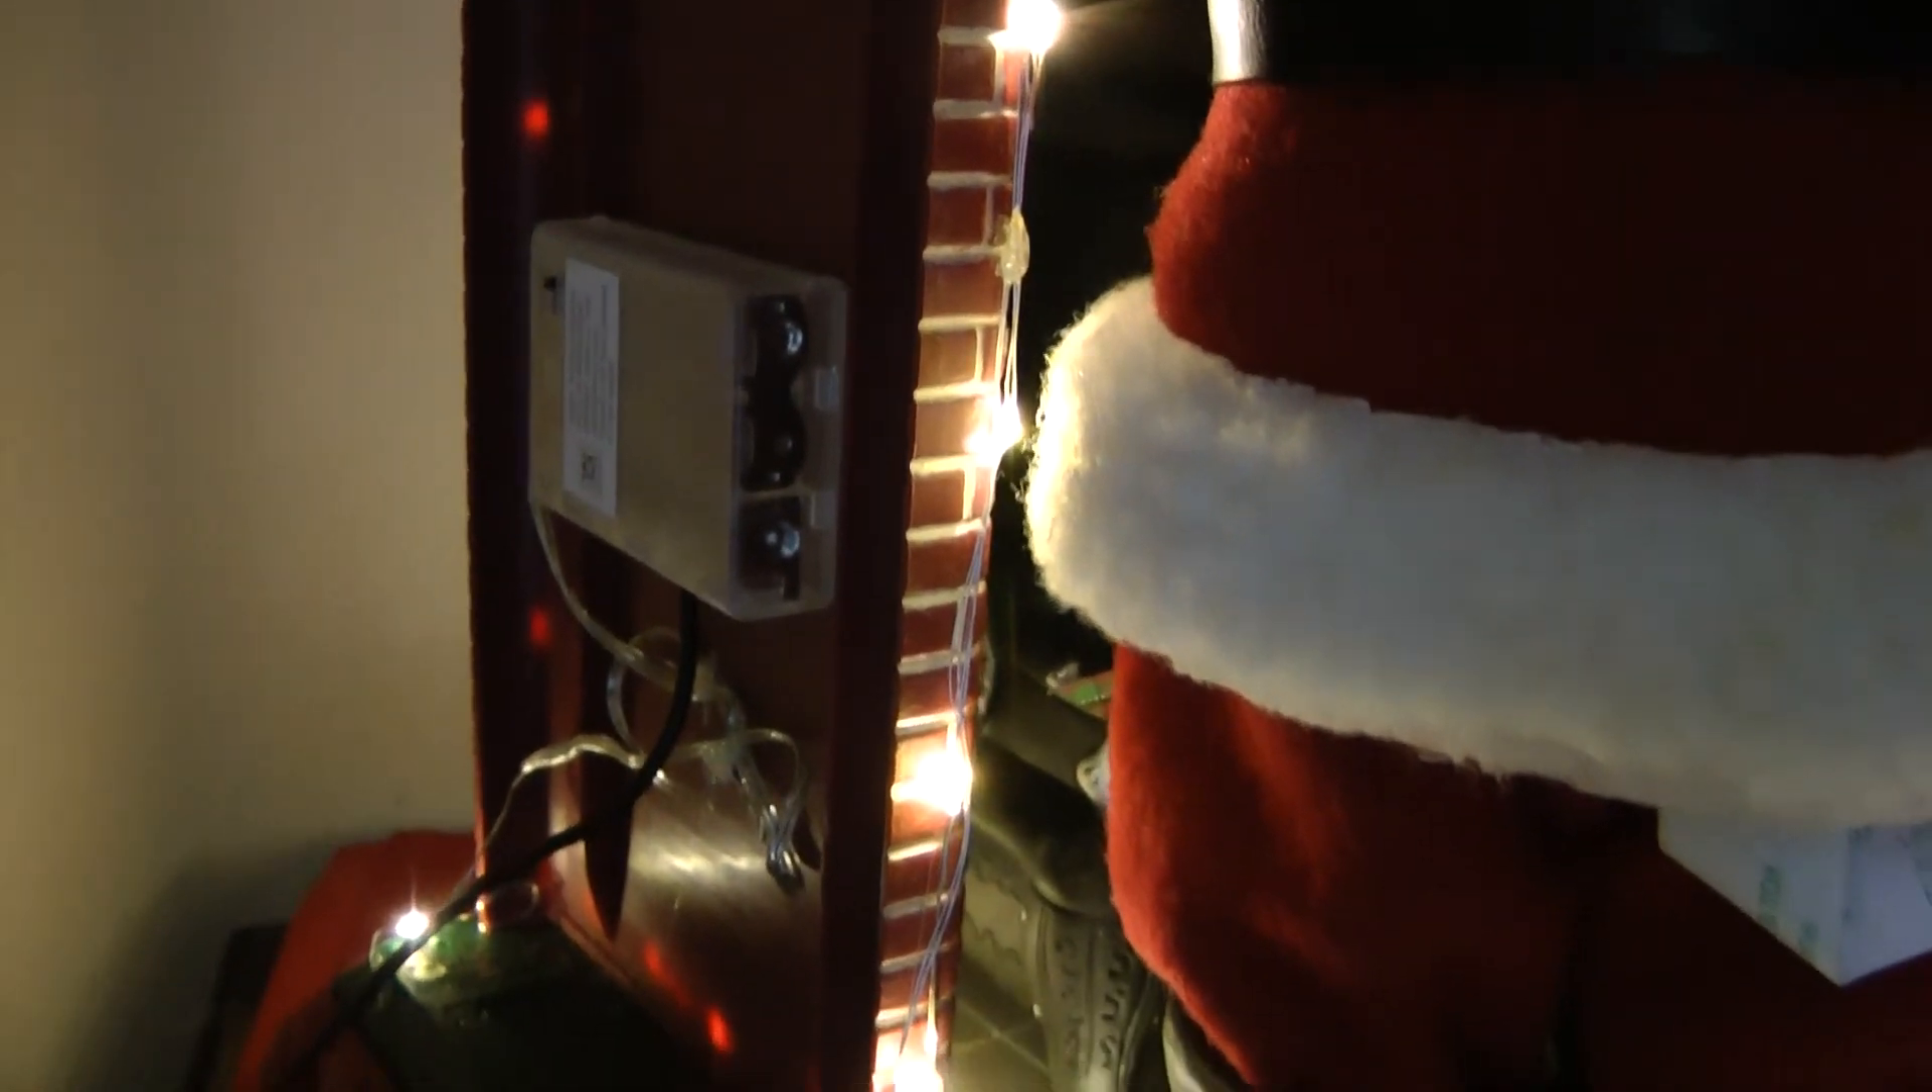And I just hot glued the white box to the back of the ornament here.